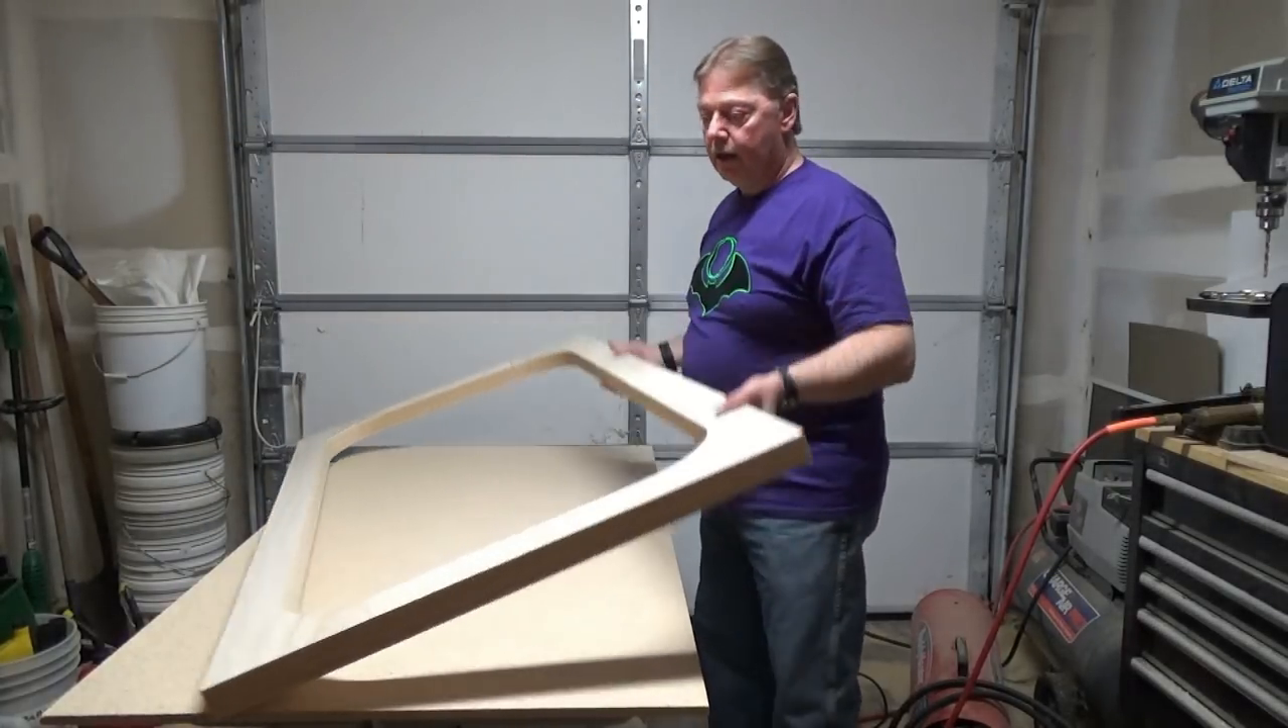Okay, so now that we have all of our pieces cut and fastened together, we basically have nothing but a large picture frame.